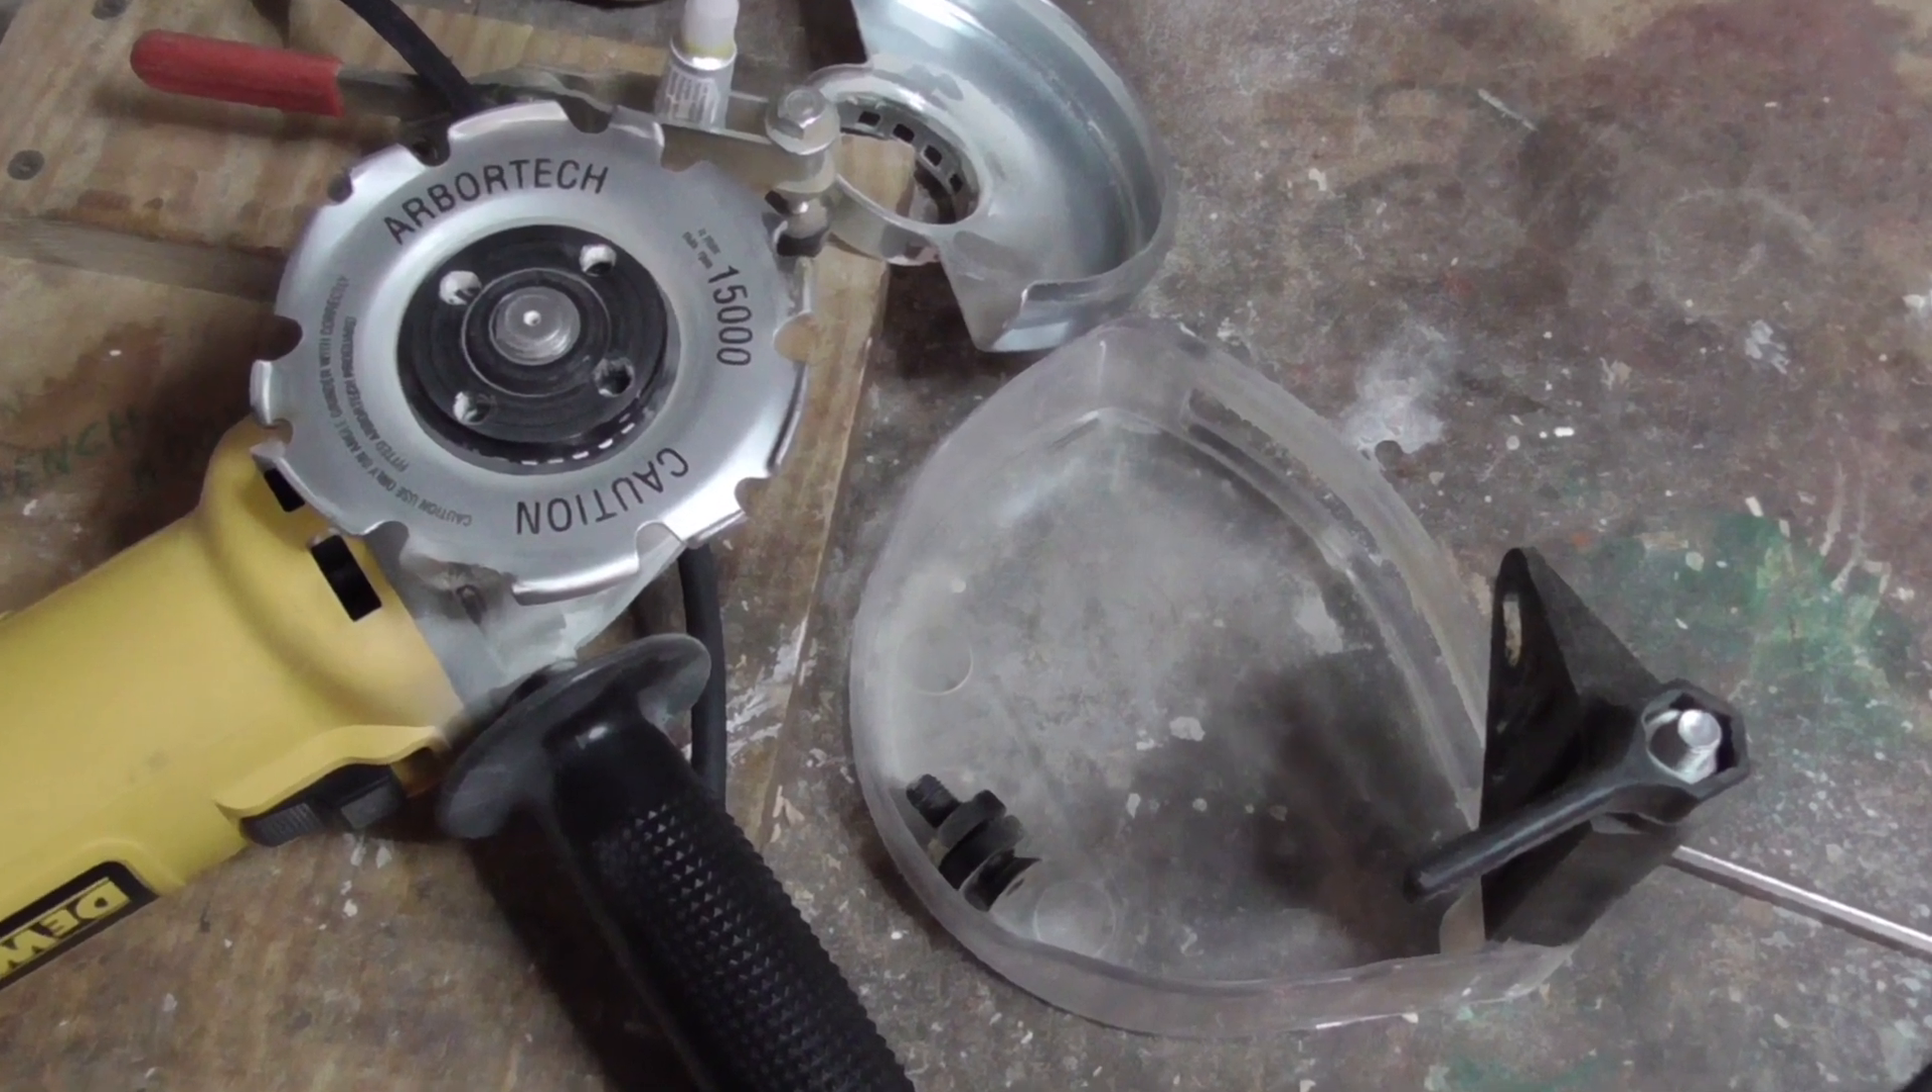Il disco Arbor Tech è già montato sulla Flex e aspetta che io aggiunga la protezione che vedete accanto.